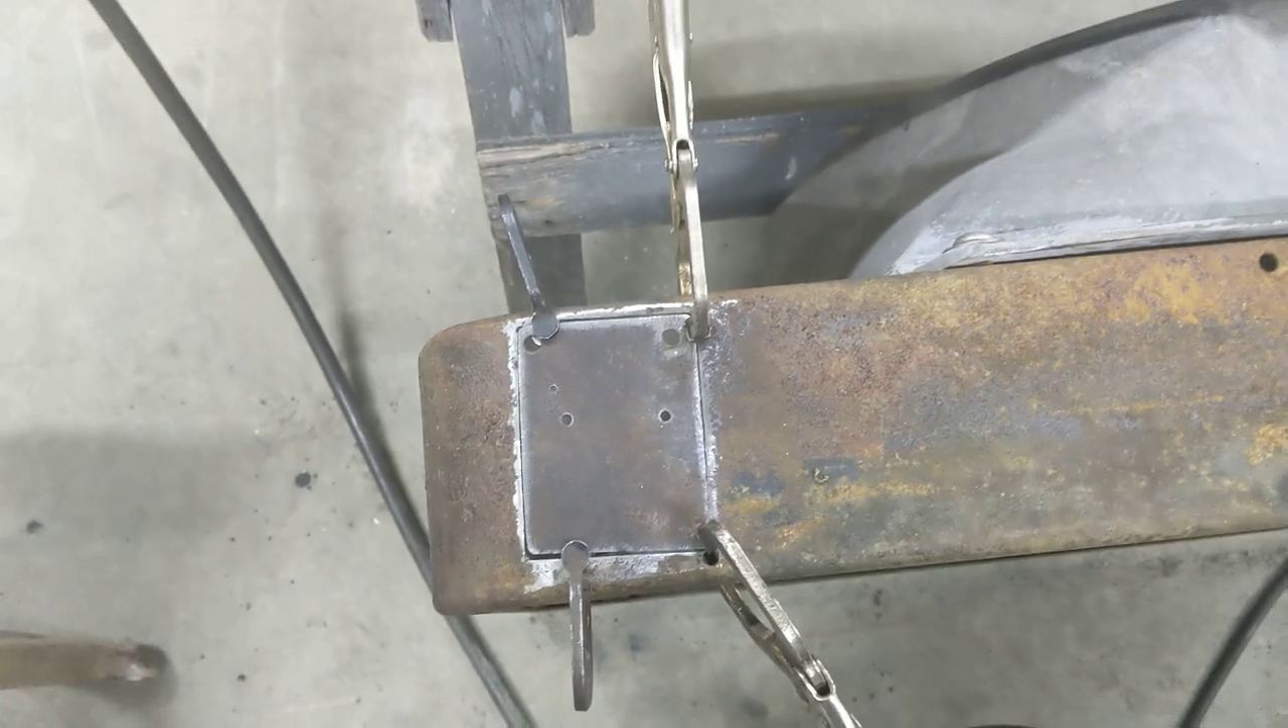Got the patch clamped in place. We'll get that welded up.